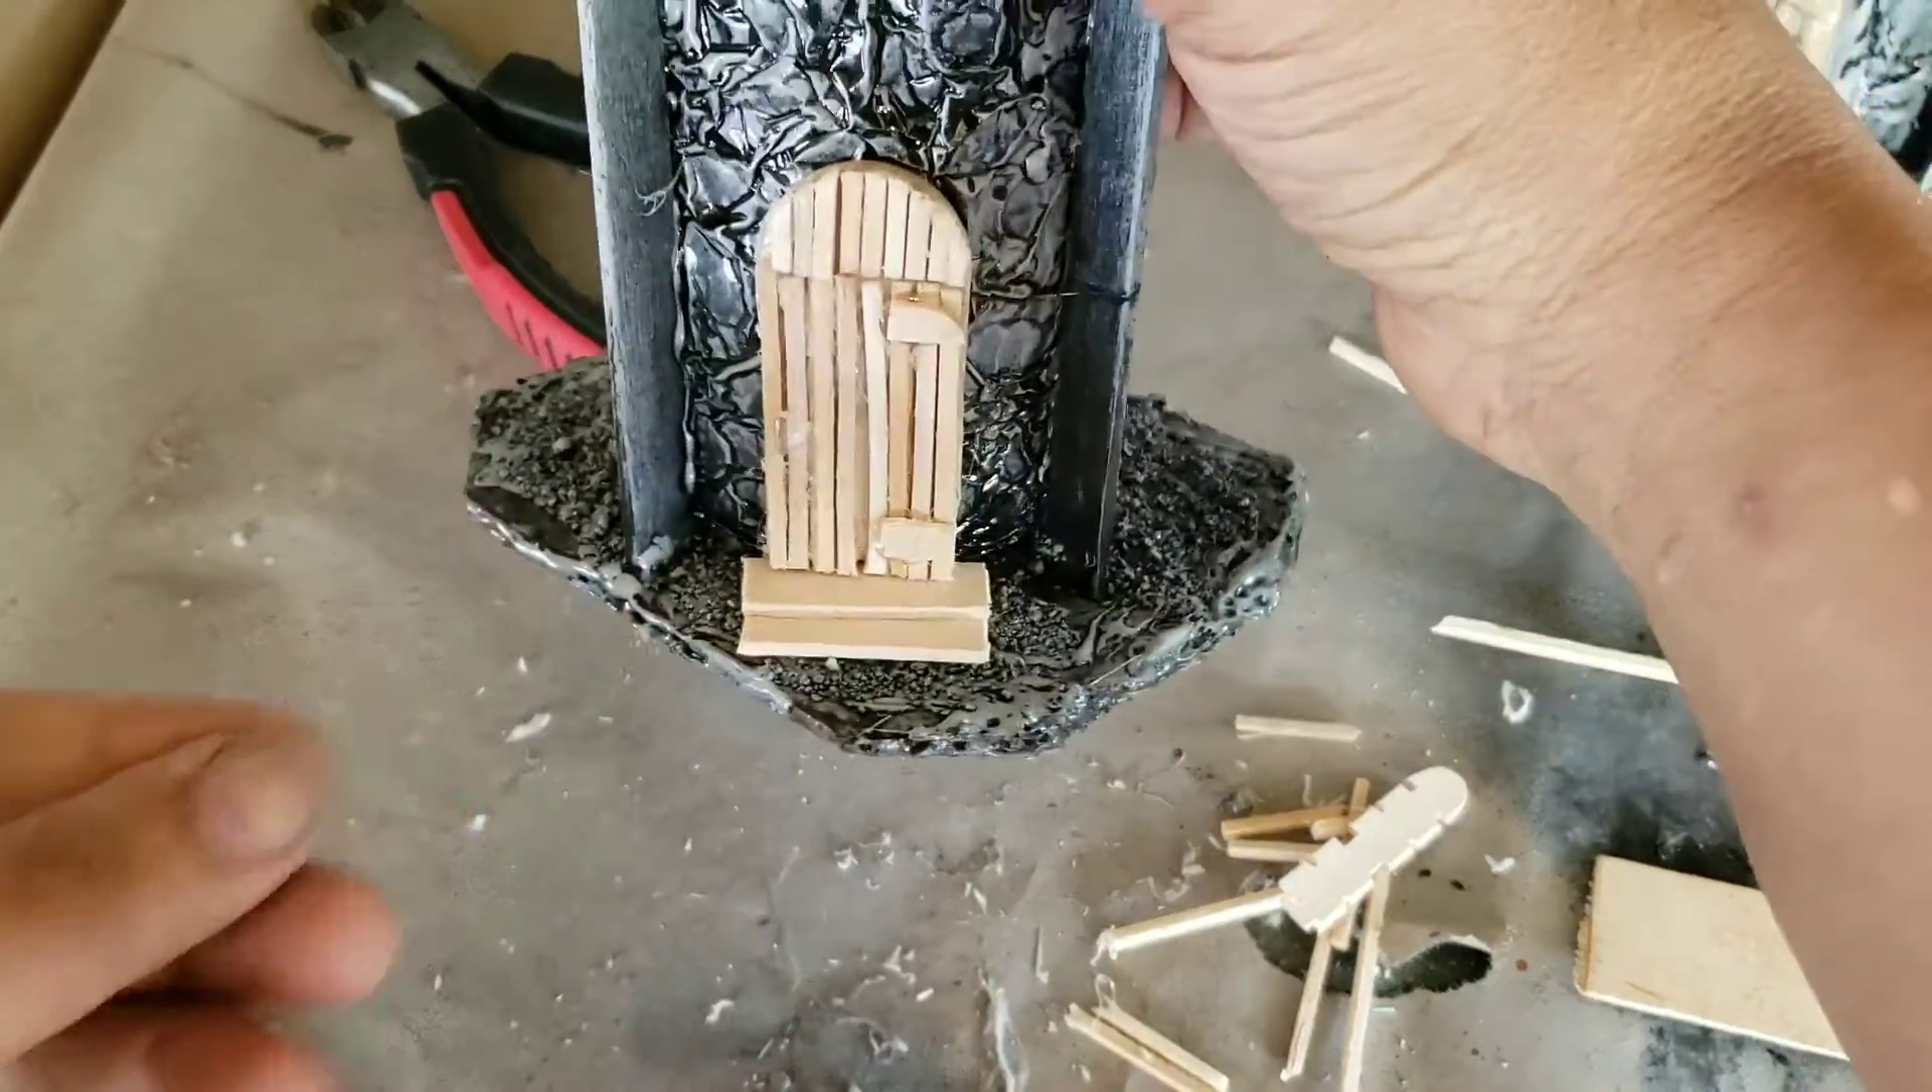Okay so now the door is glued on the tower.